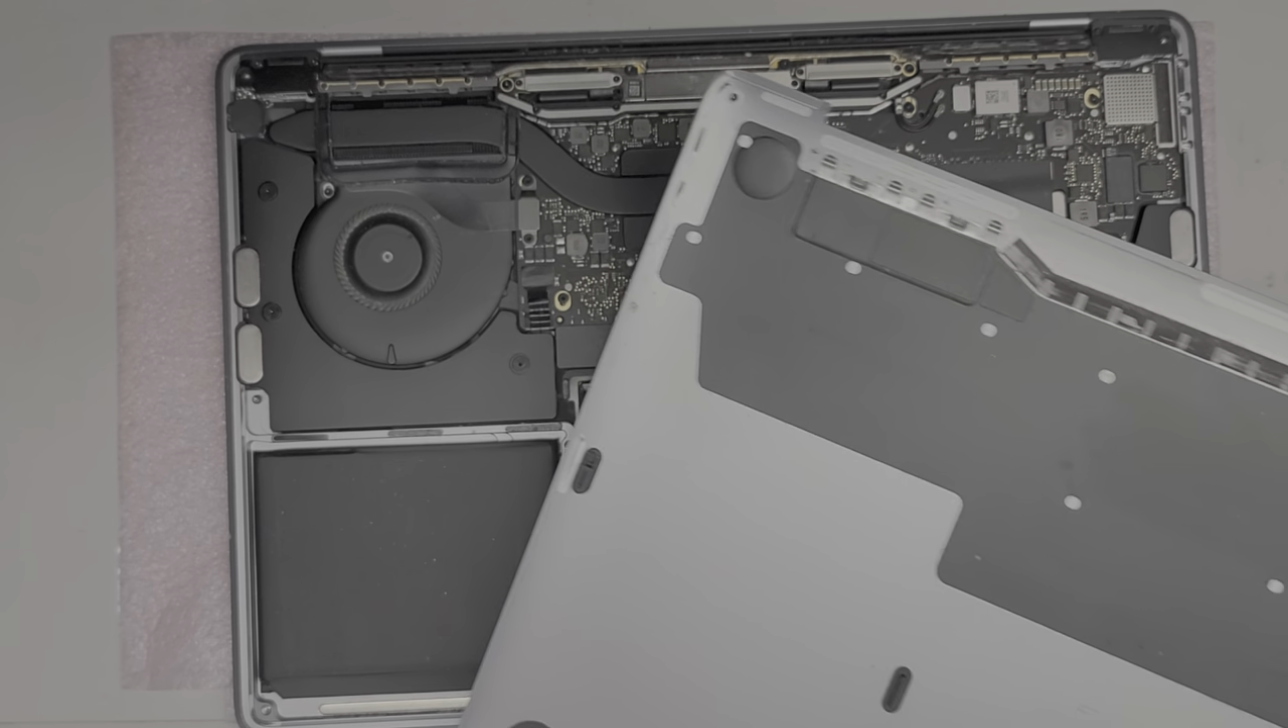So there we go. We got the bottom cover off.